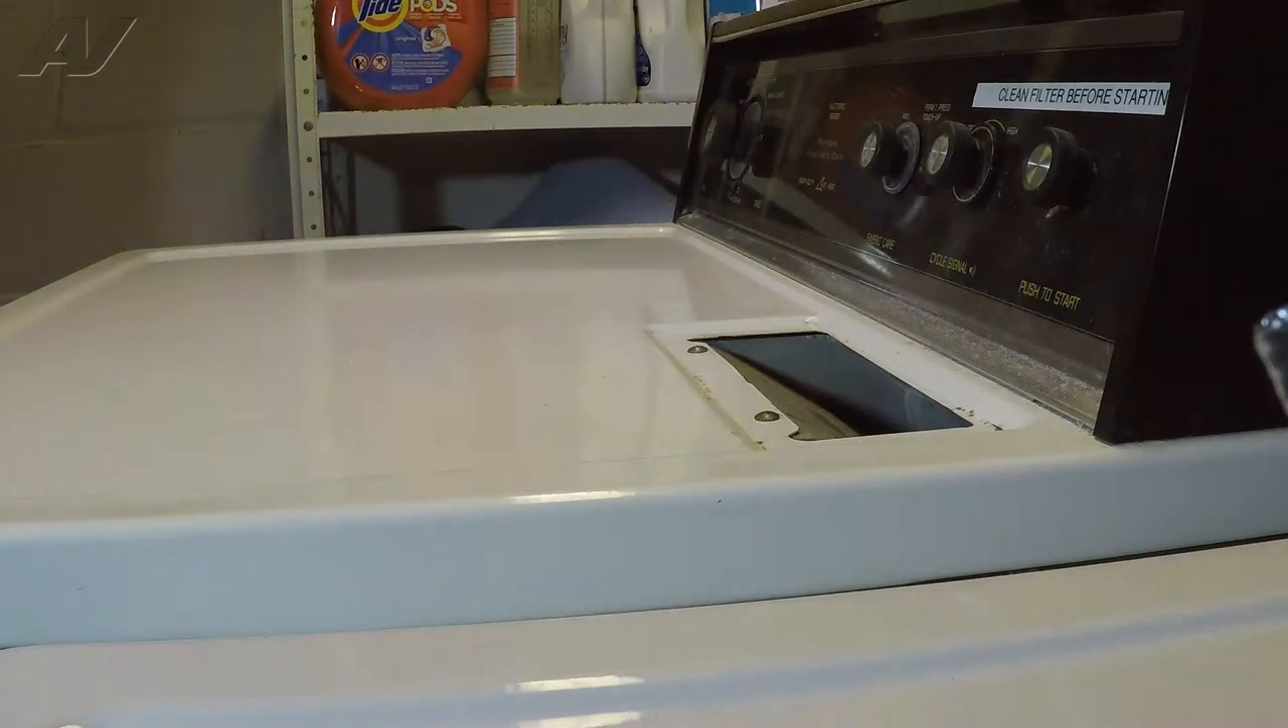Now the top's on.